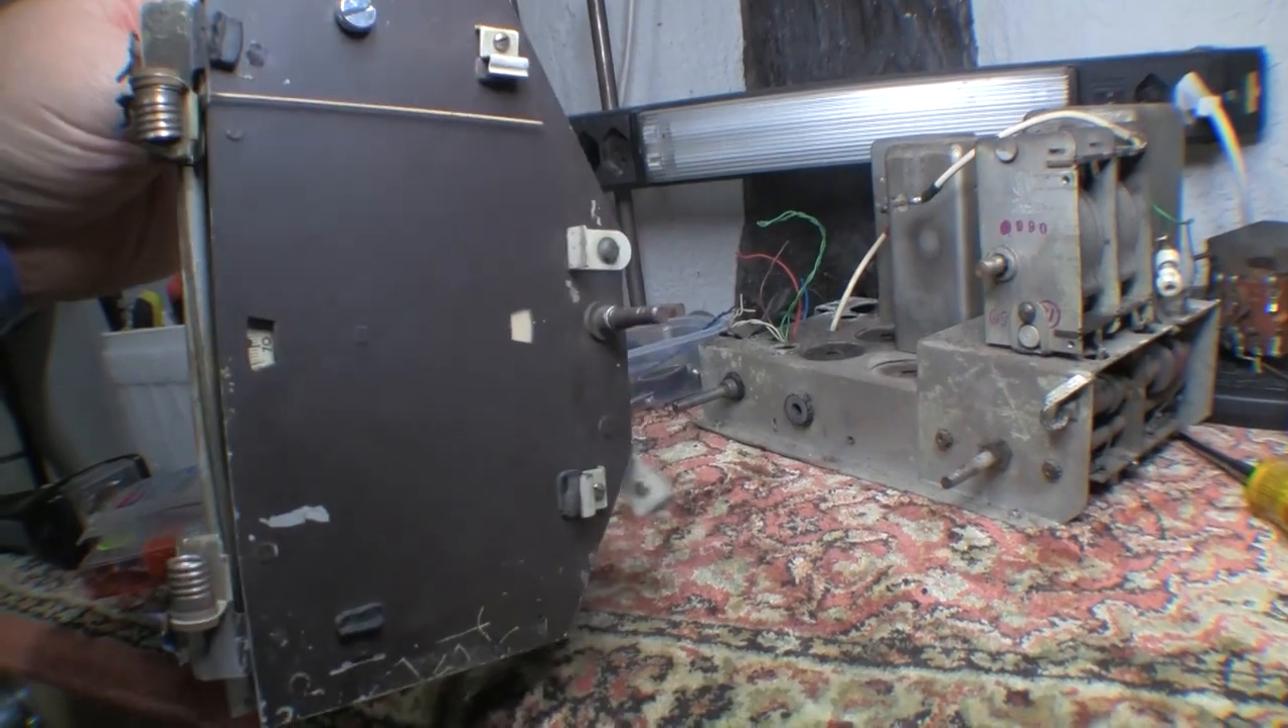At least I have the whole front panel off here.